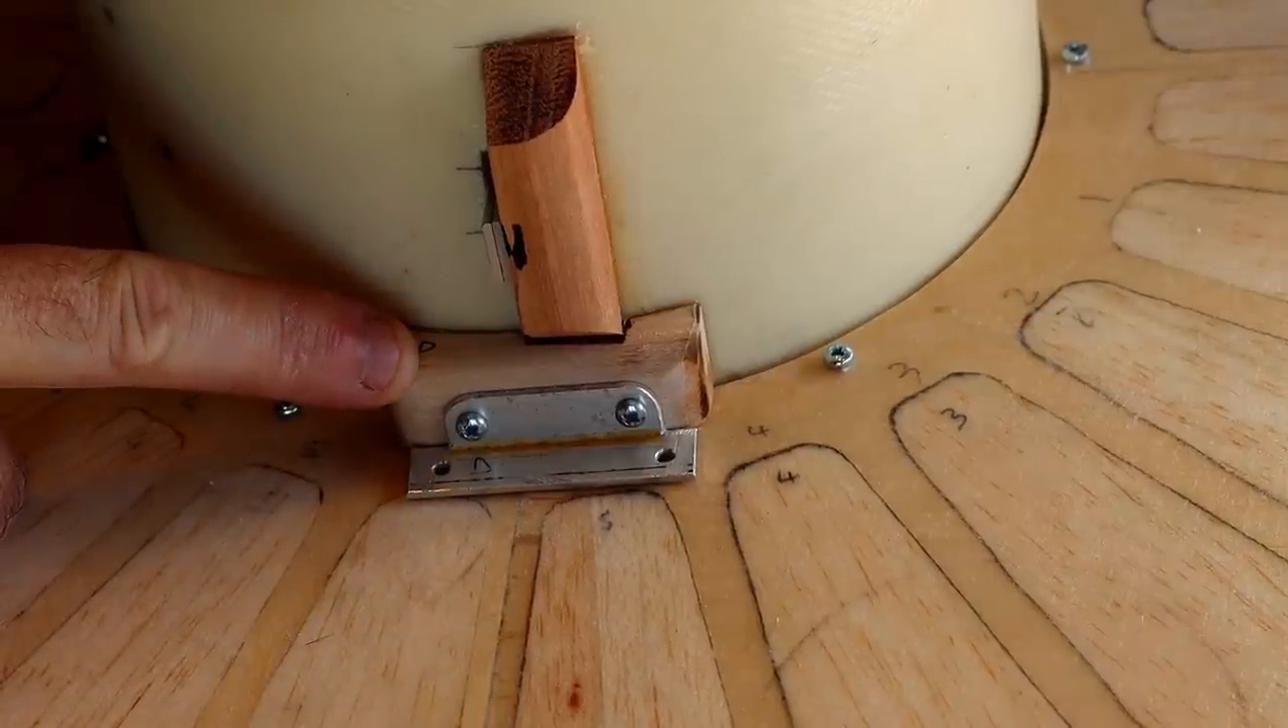So you can see this little bit of wood I've stuck to the outer perimeter of the duct.